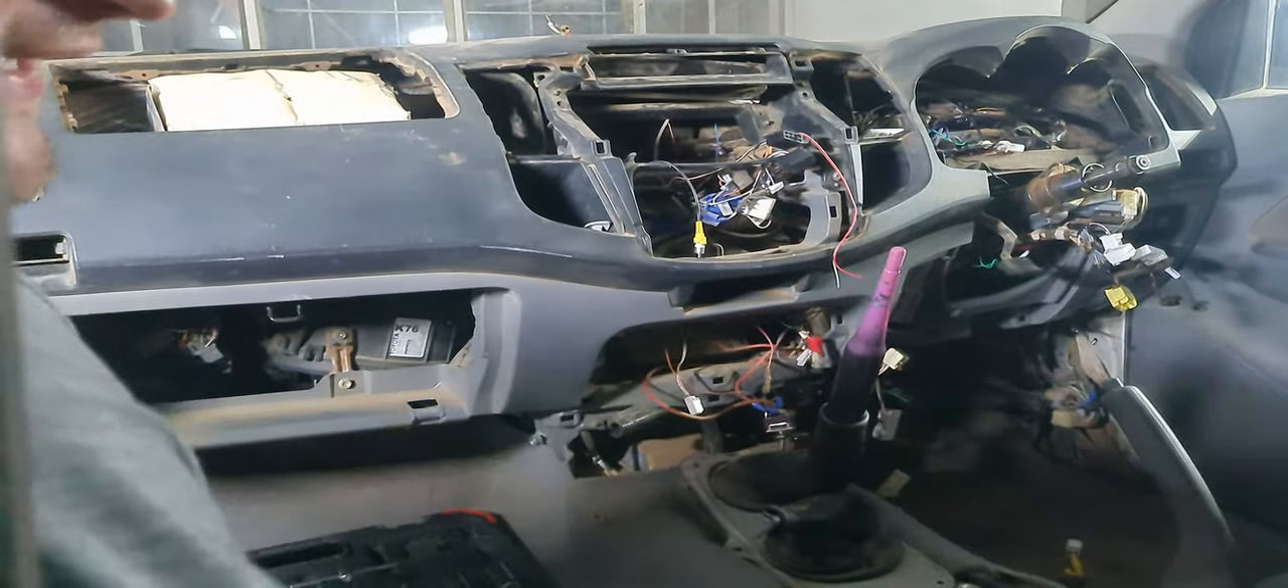As you can see all the clusters and everything has been removed.